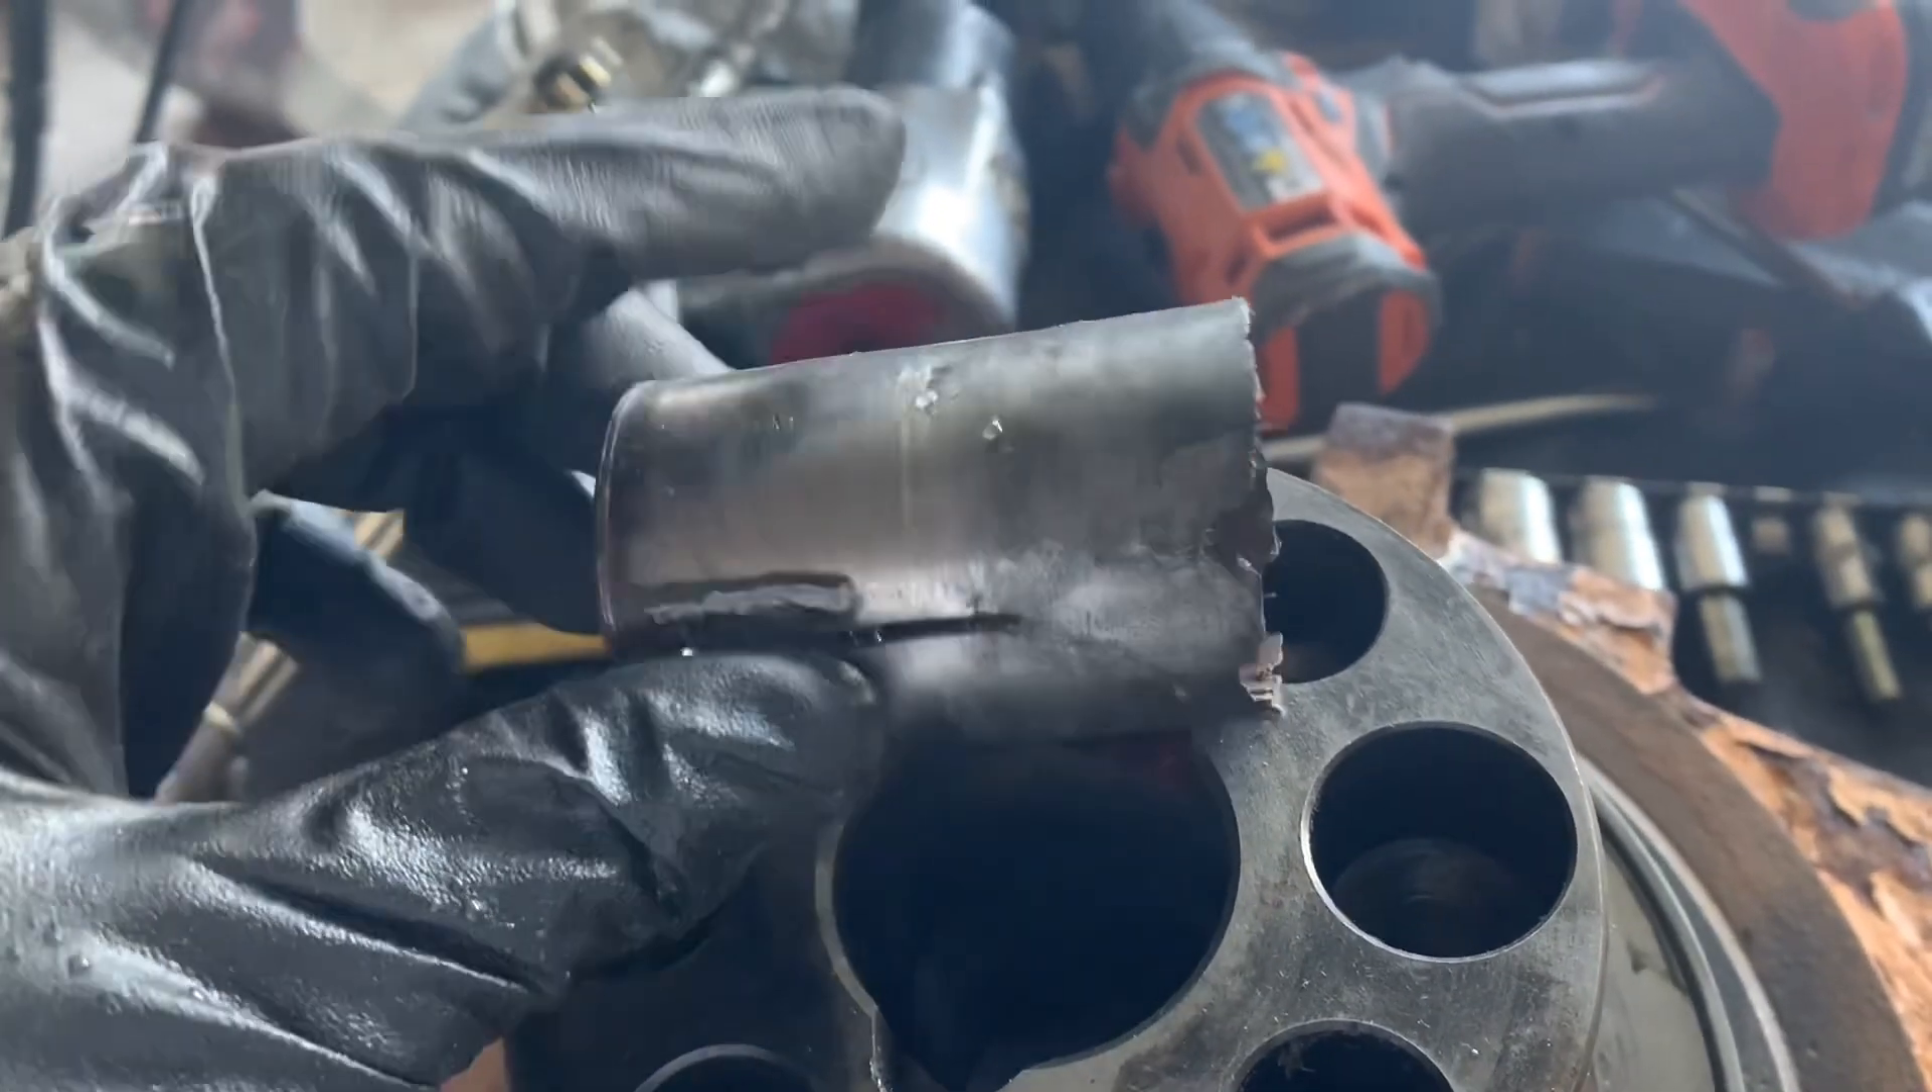All right I got the bushing out.